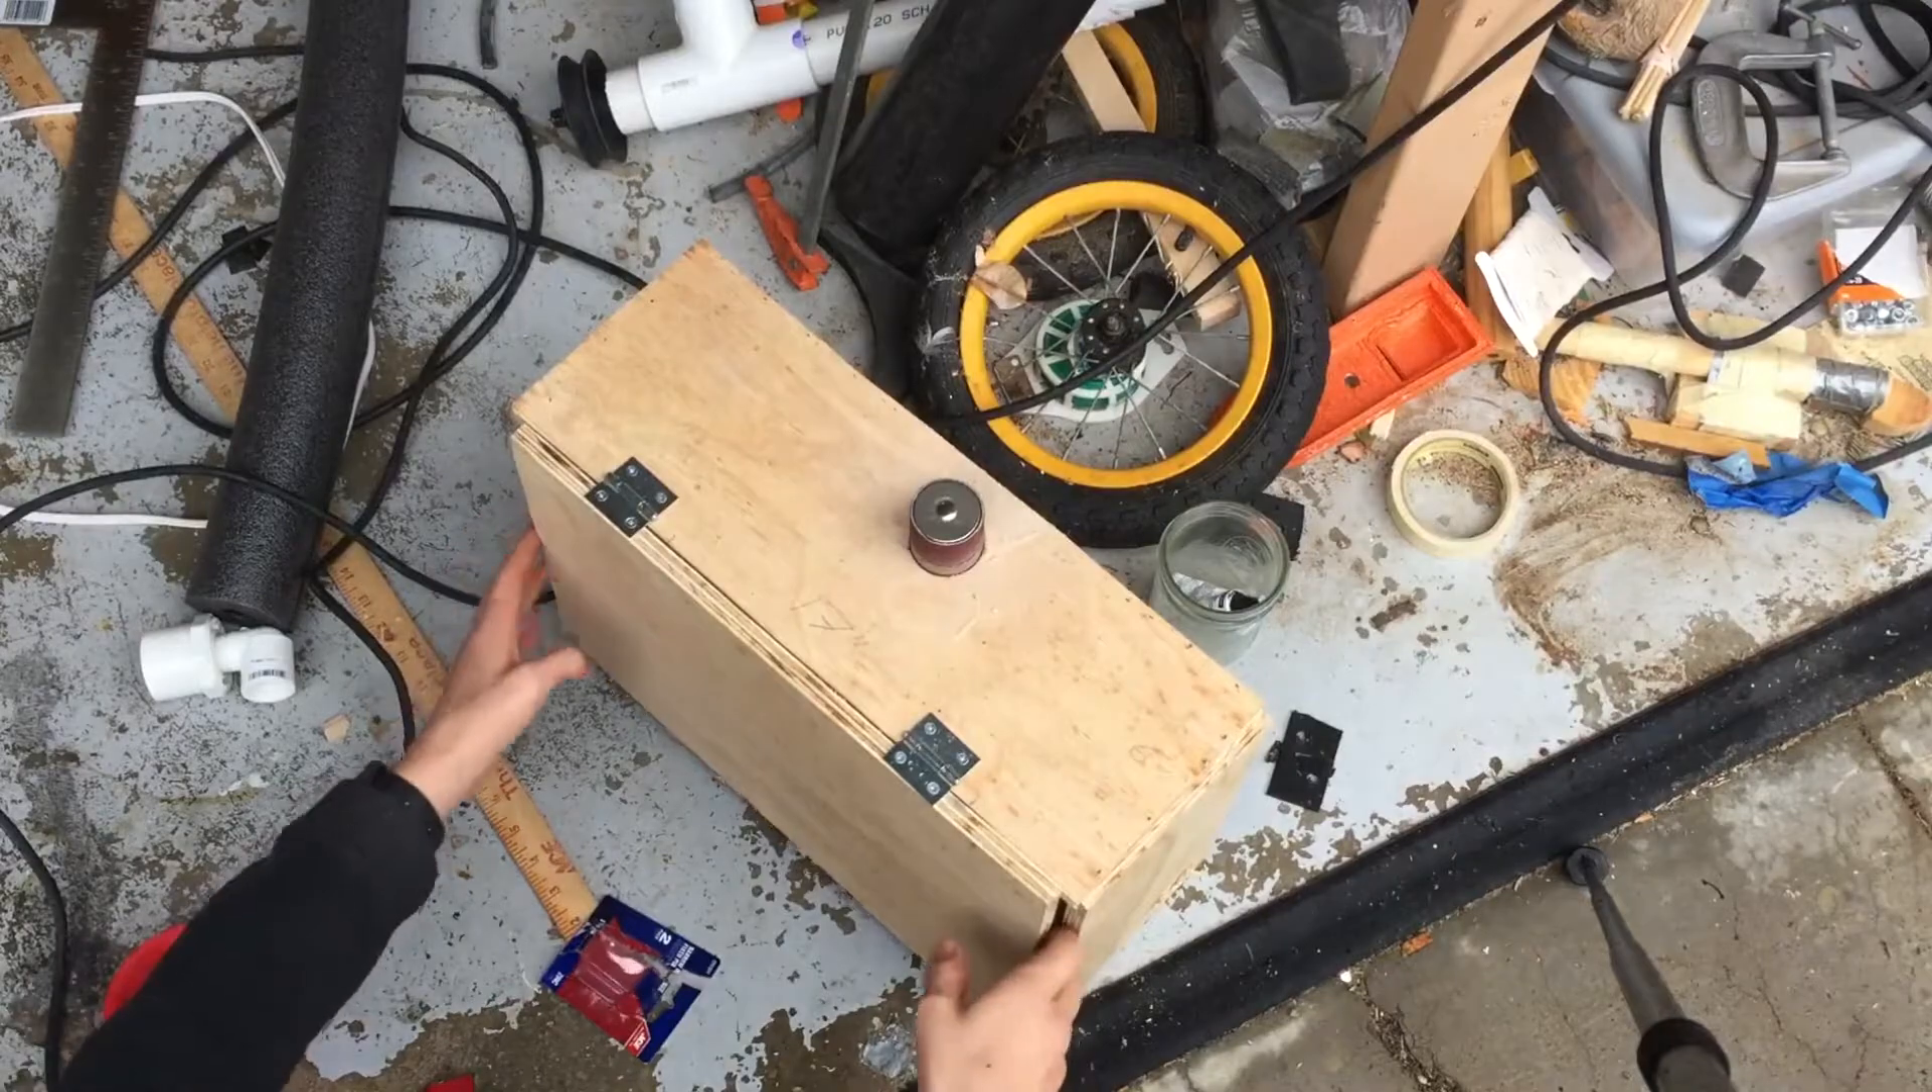Okay, so now I've got those hinges on. And as you can see, they open up really well and I can turn it on and off.